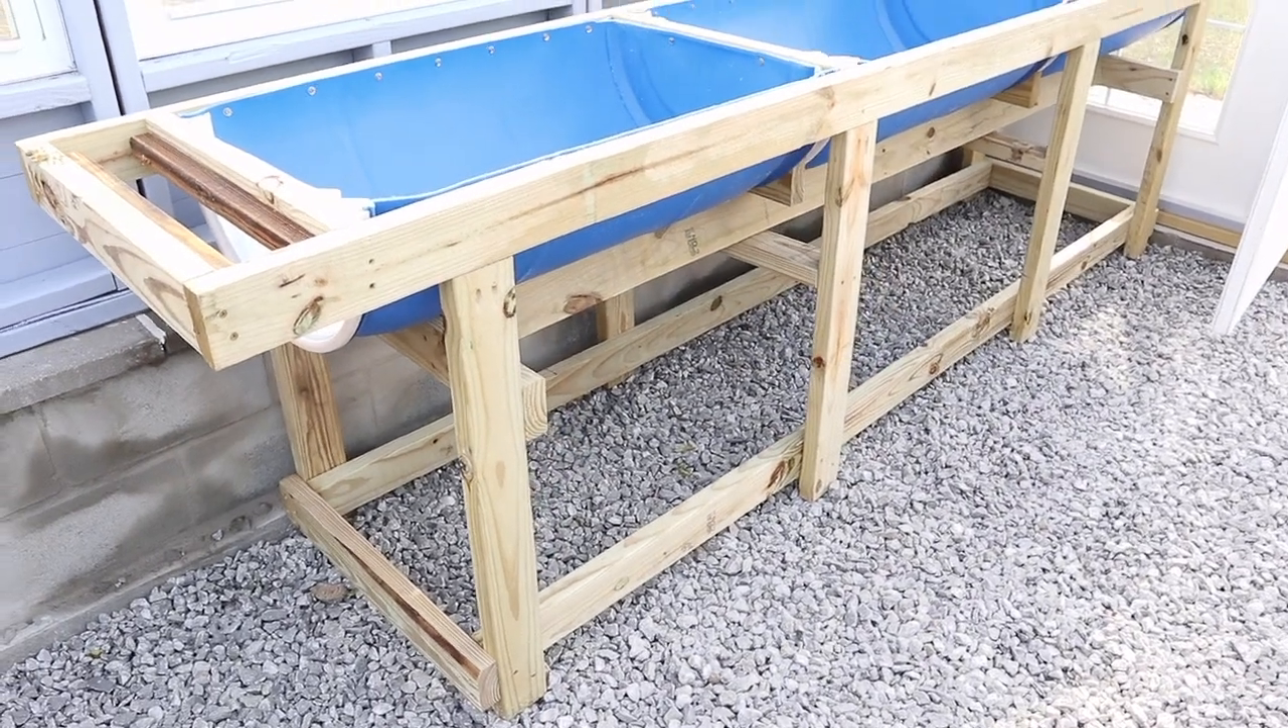I still got to come back and build the shelf underneath but once I get that done I'll join you back here for the wrap-up.